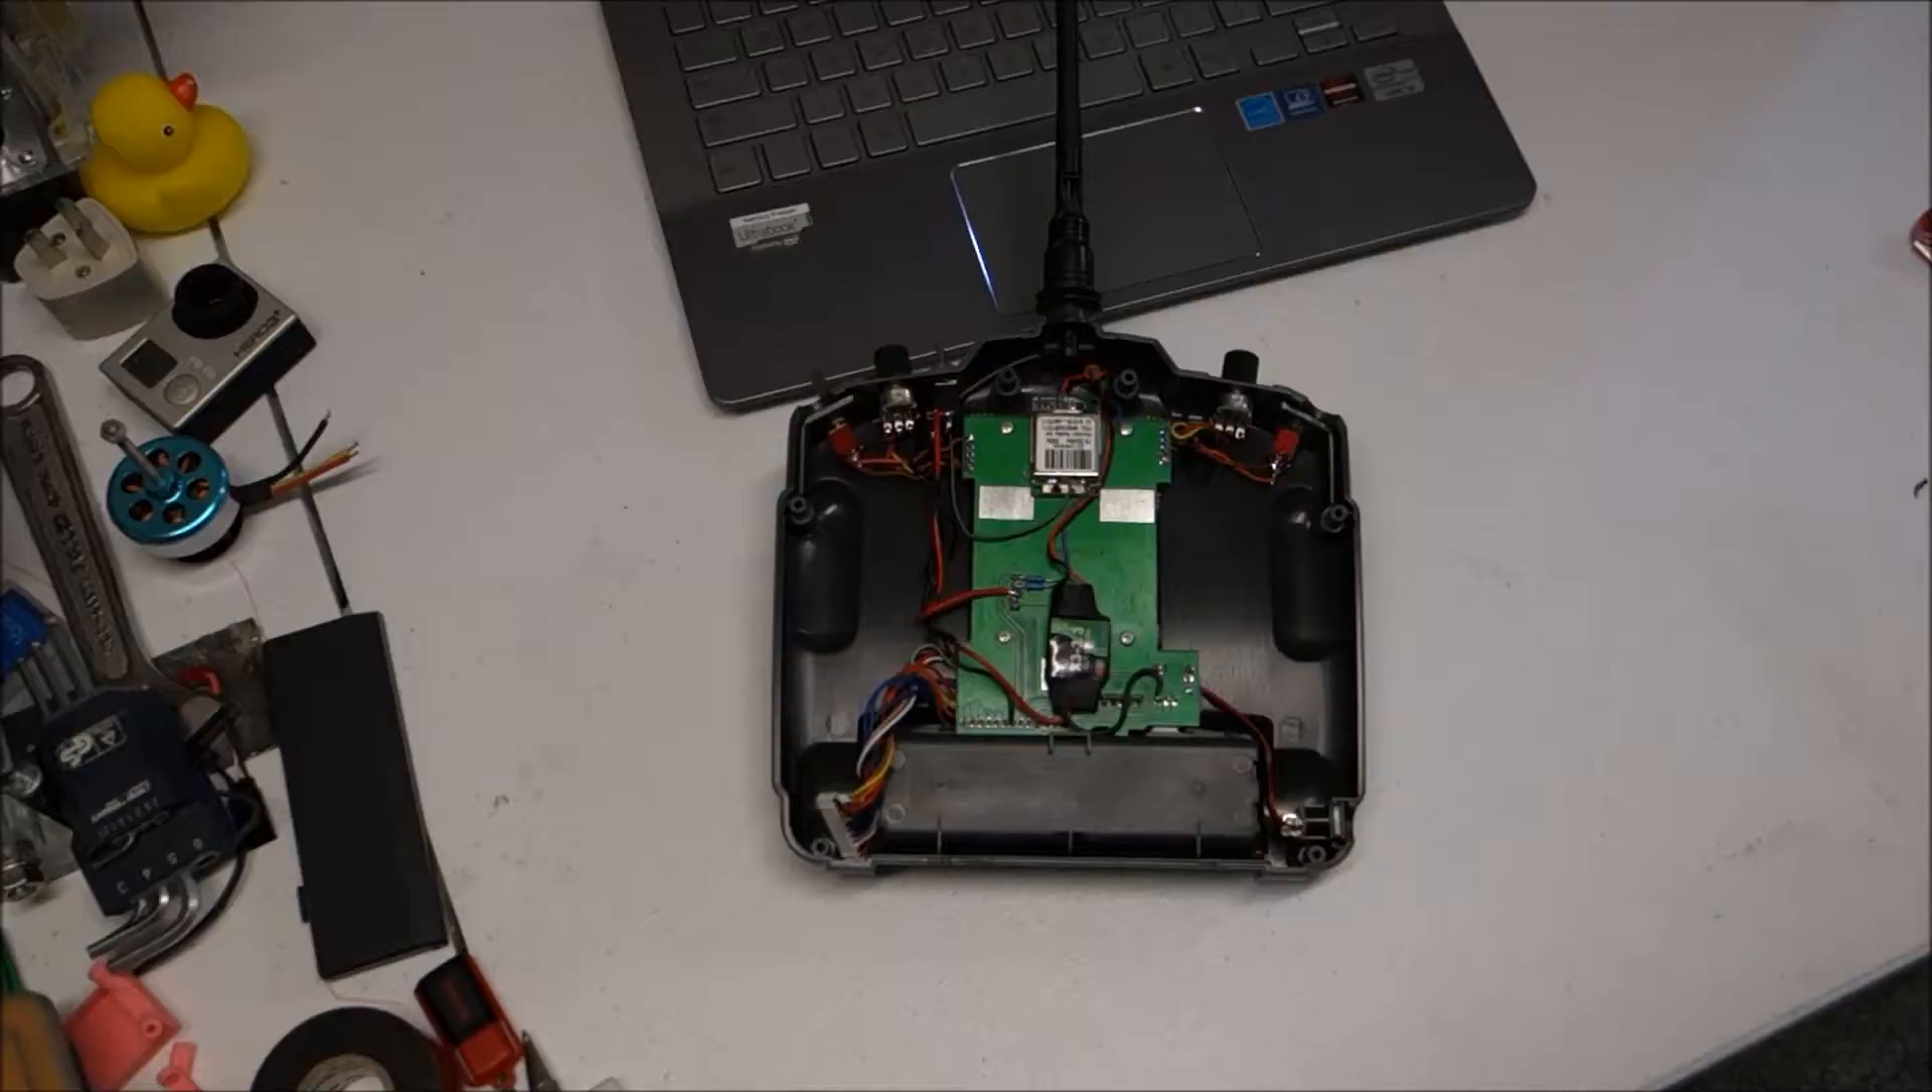Alright so we've gone ahead and removed the front cover.